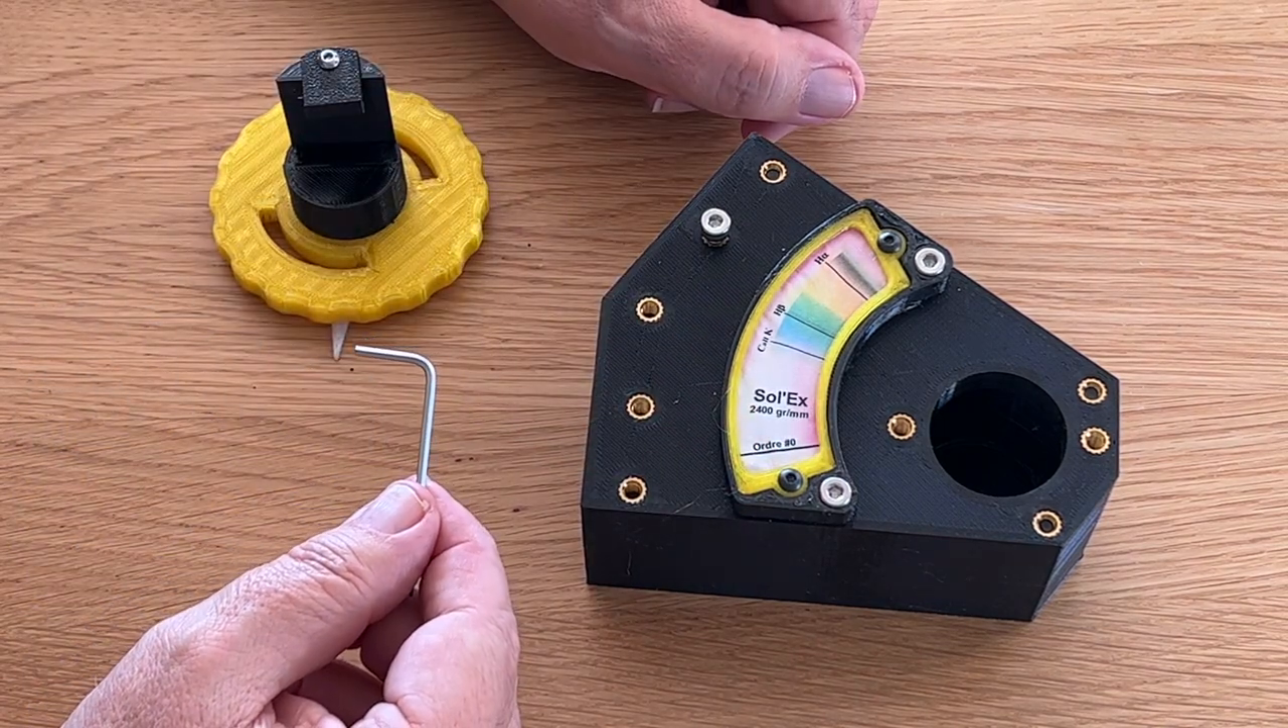Here is the wavelength index in place.